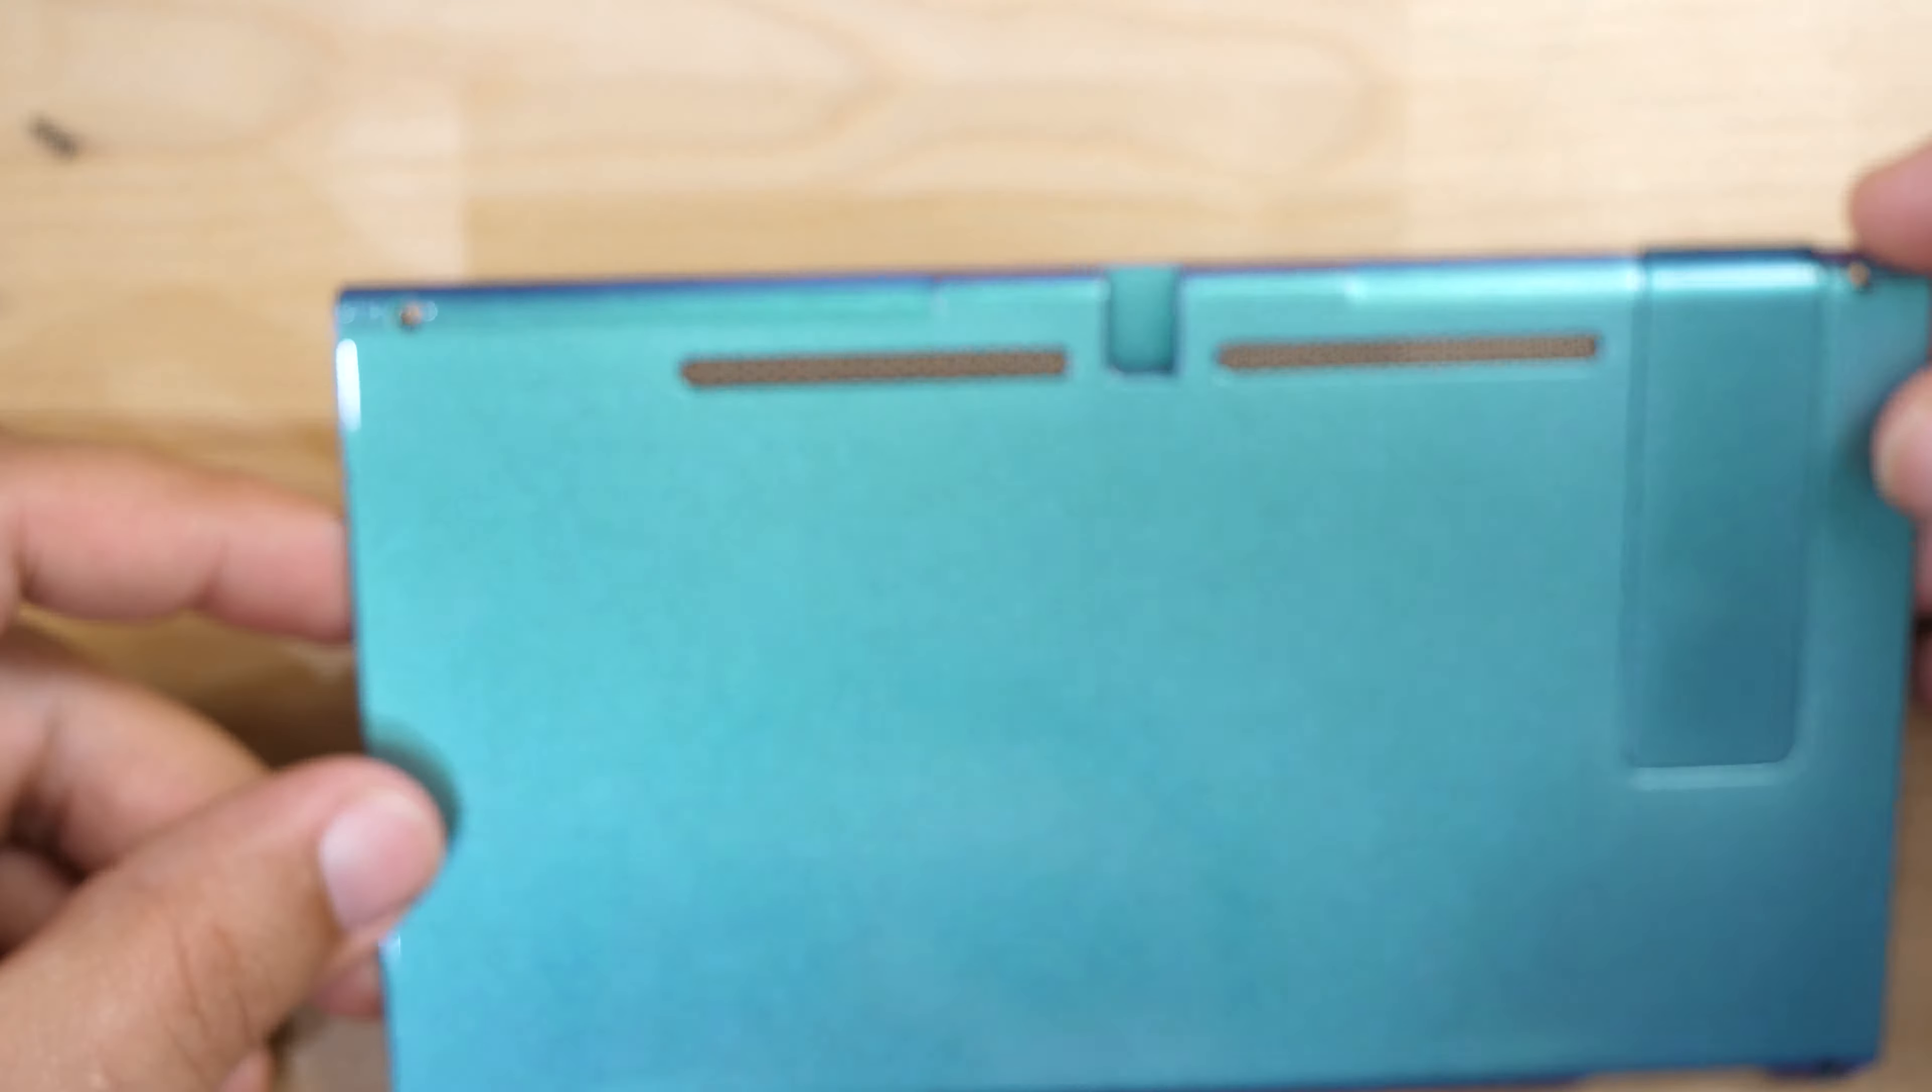Once you get those speaker grills installed this is what it should look like.